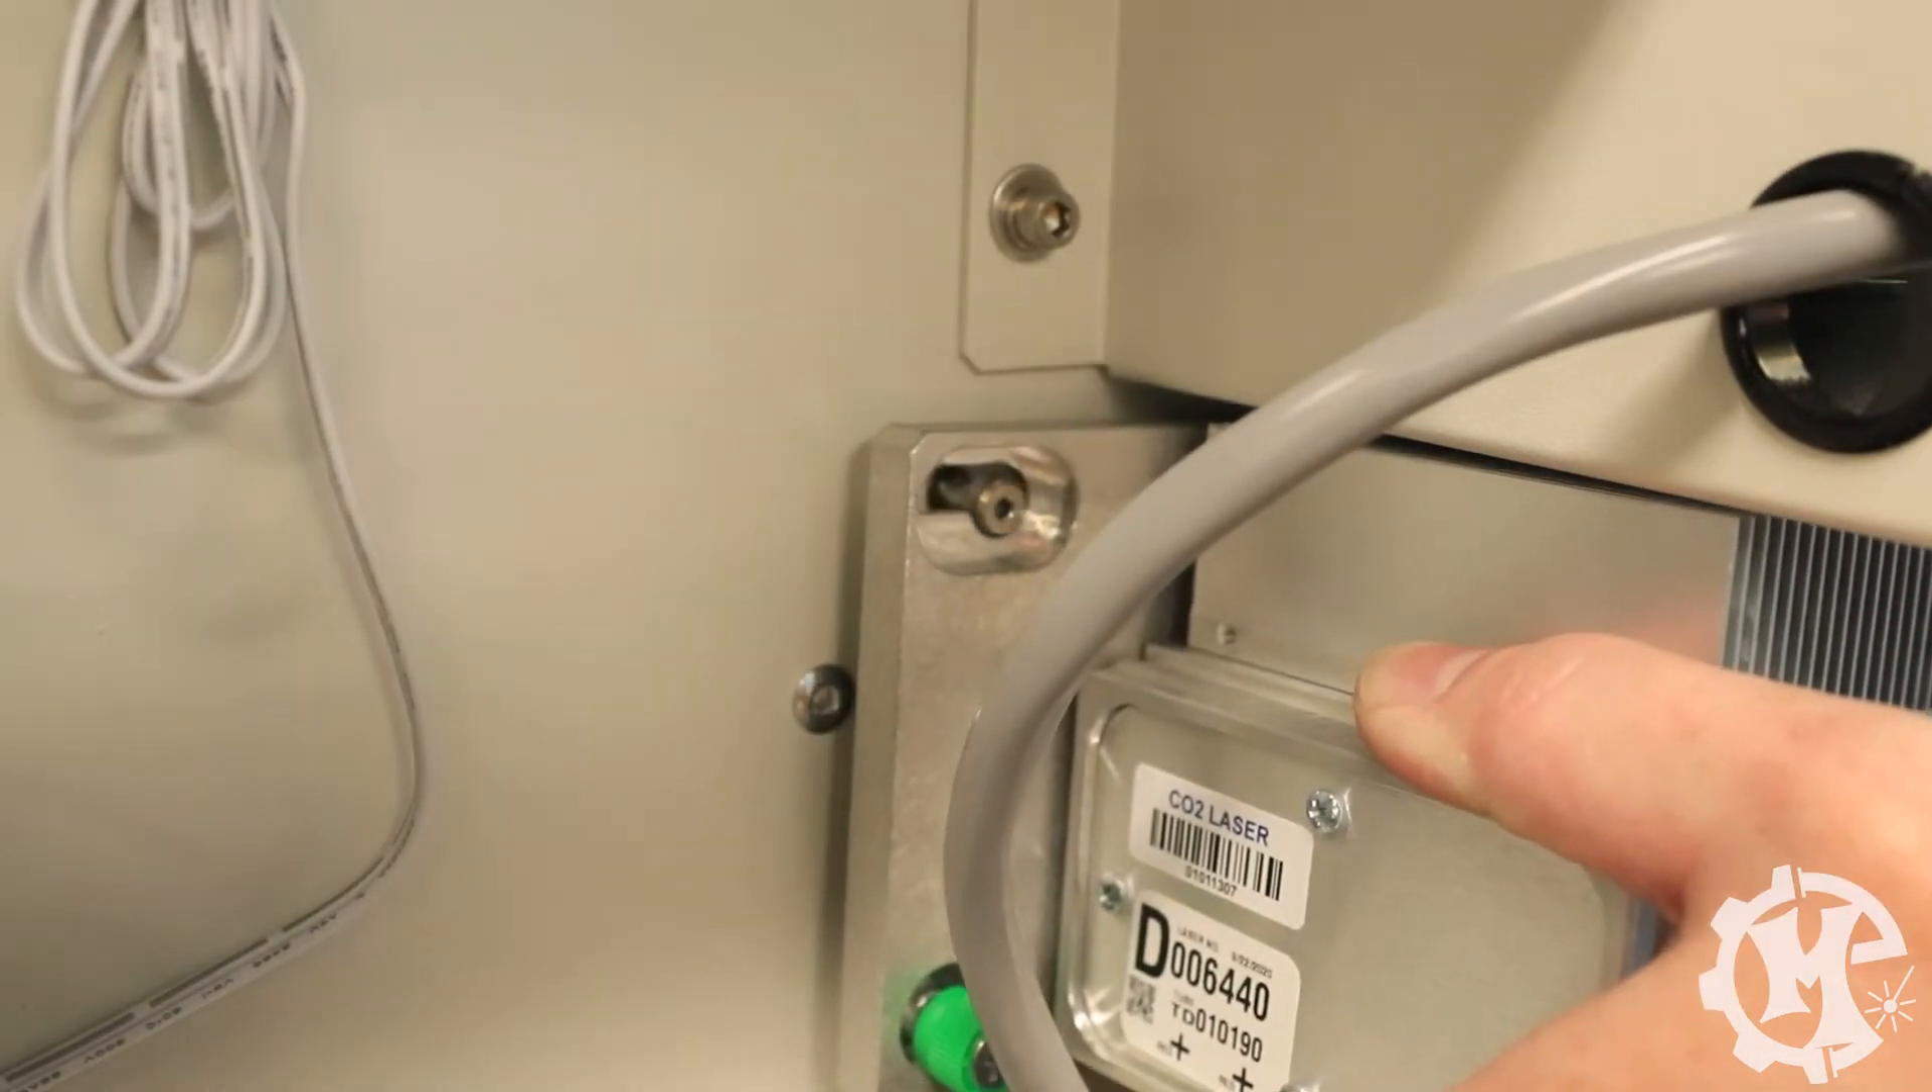So now that I've slid this over, you should see that this screw now lines up with a circular cutout in this bracket.